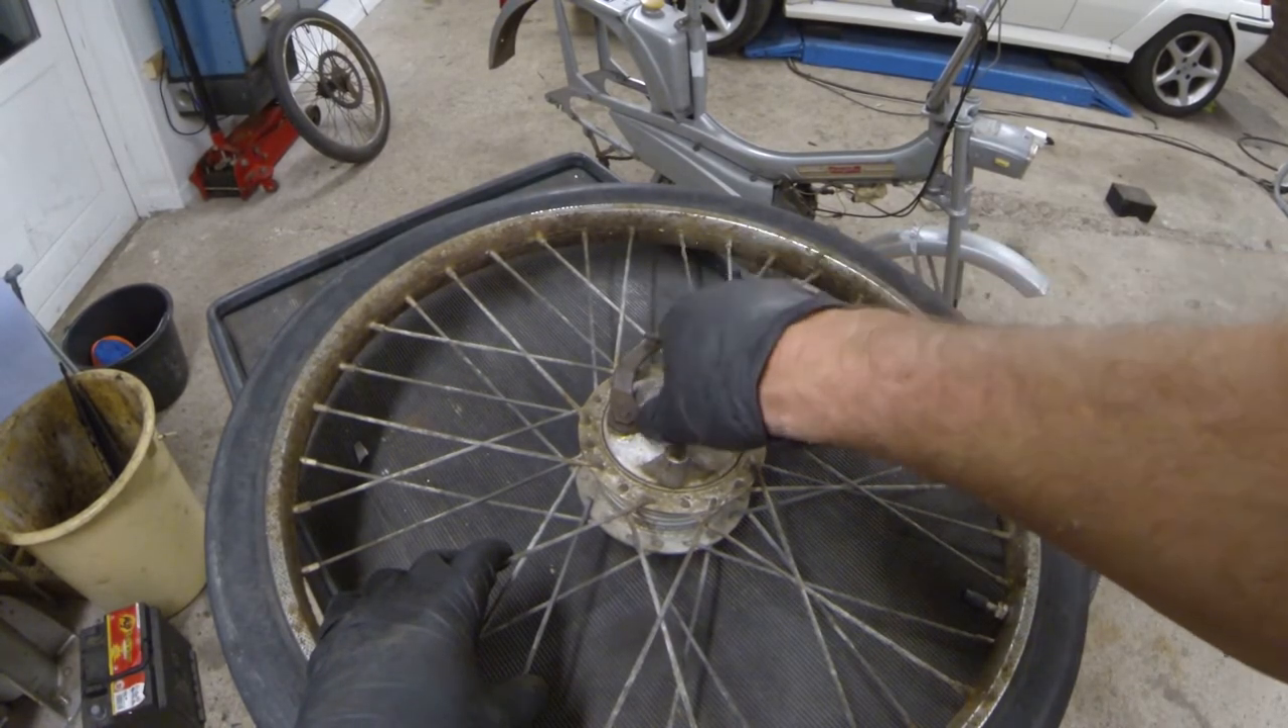So this is the front wheel, which is off the moped now.